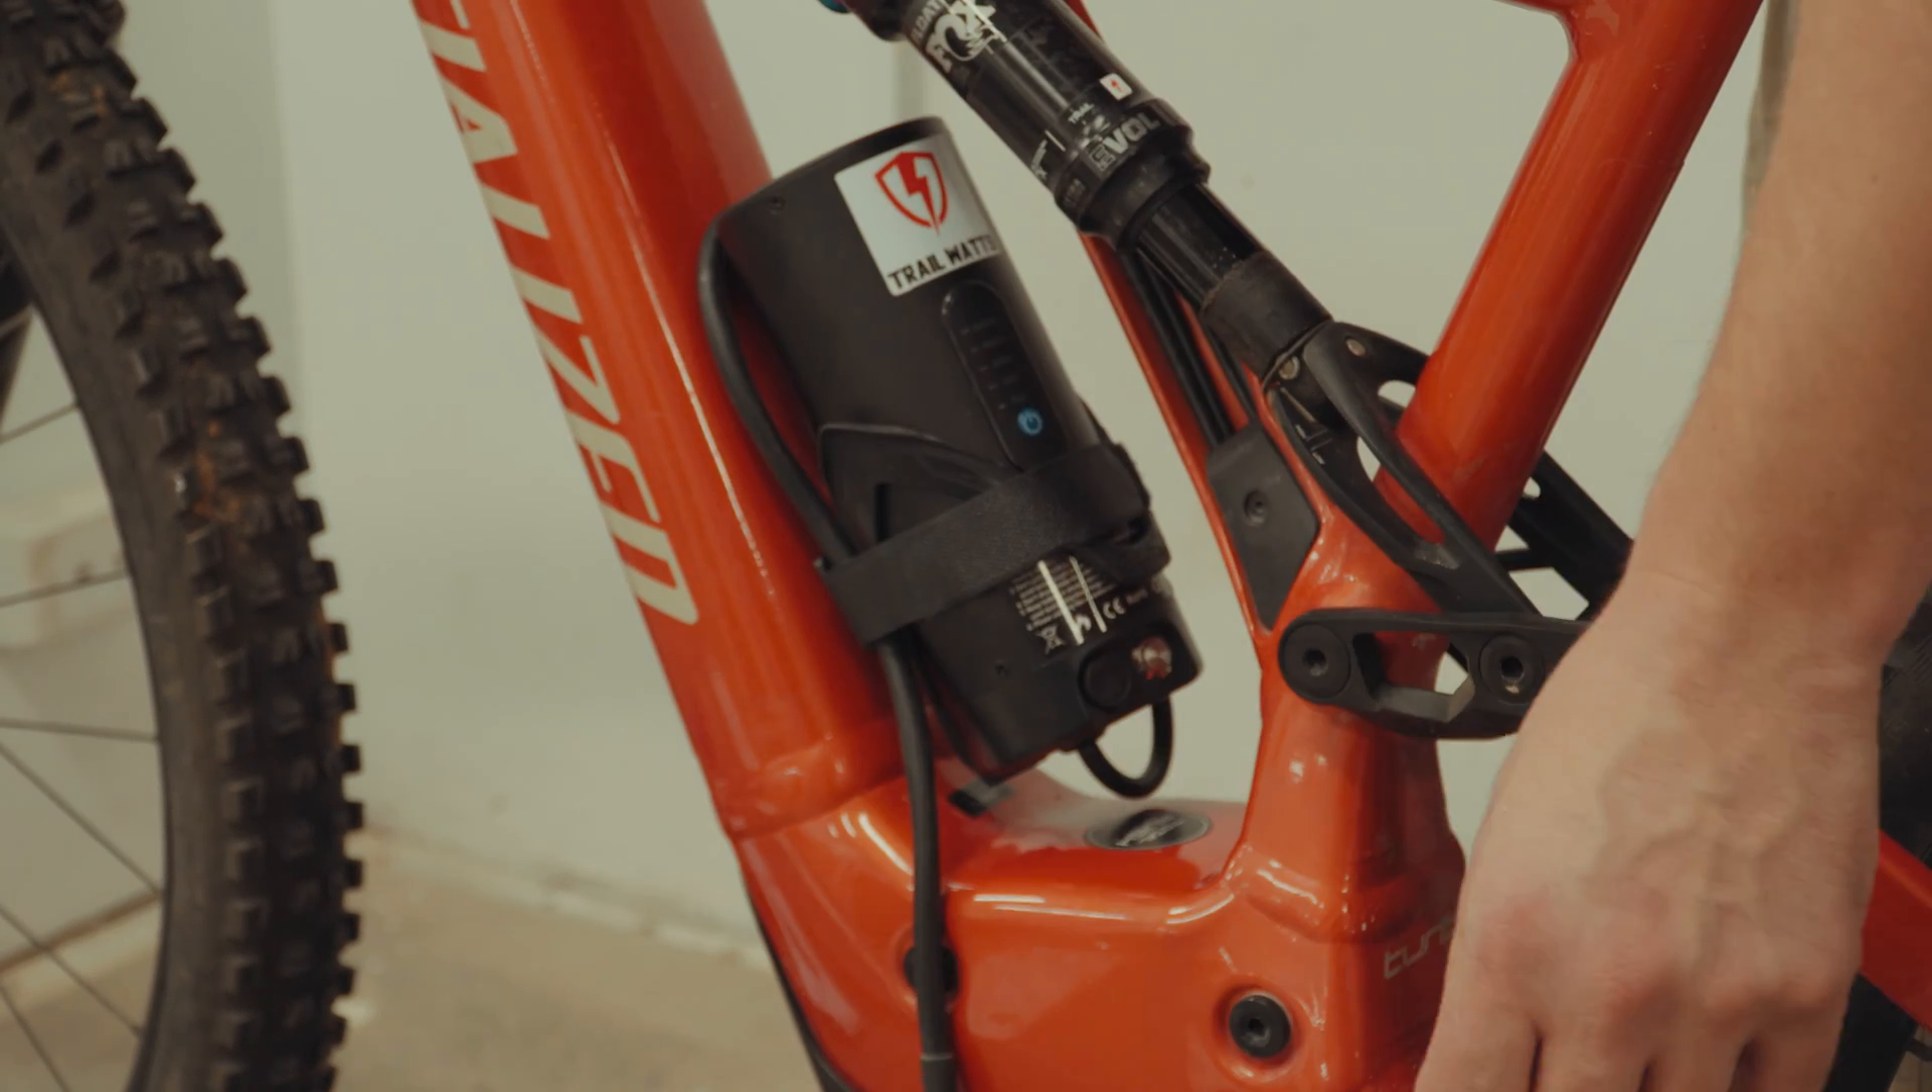The kit's installed, ready to go on your specialised bike and you can enjoy some extended range.